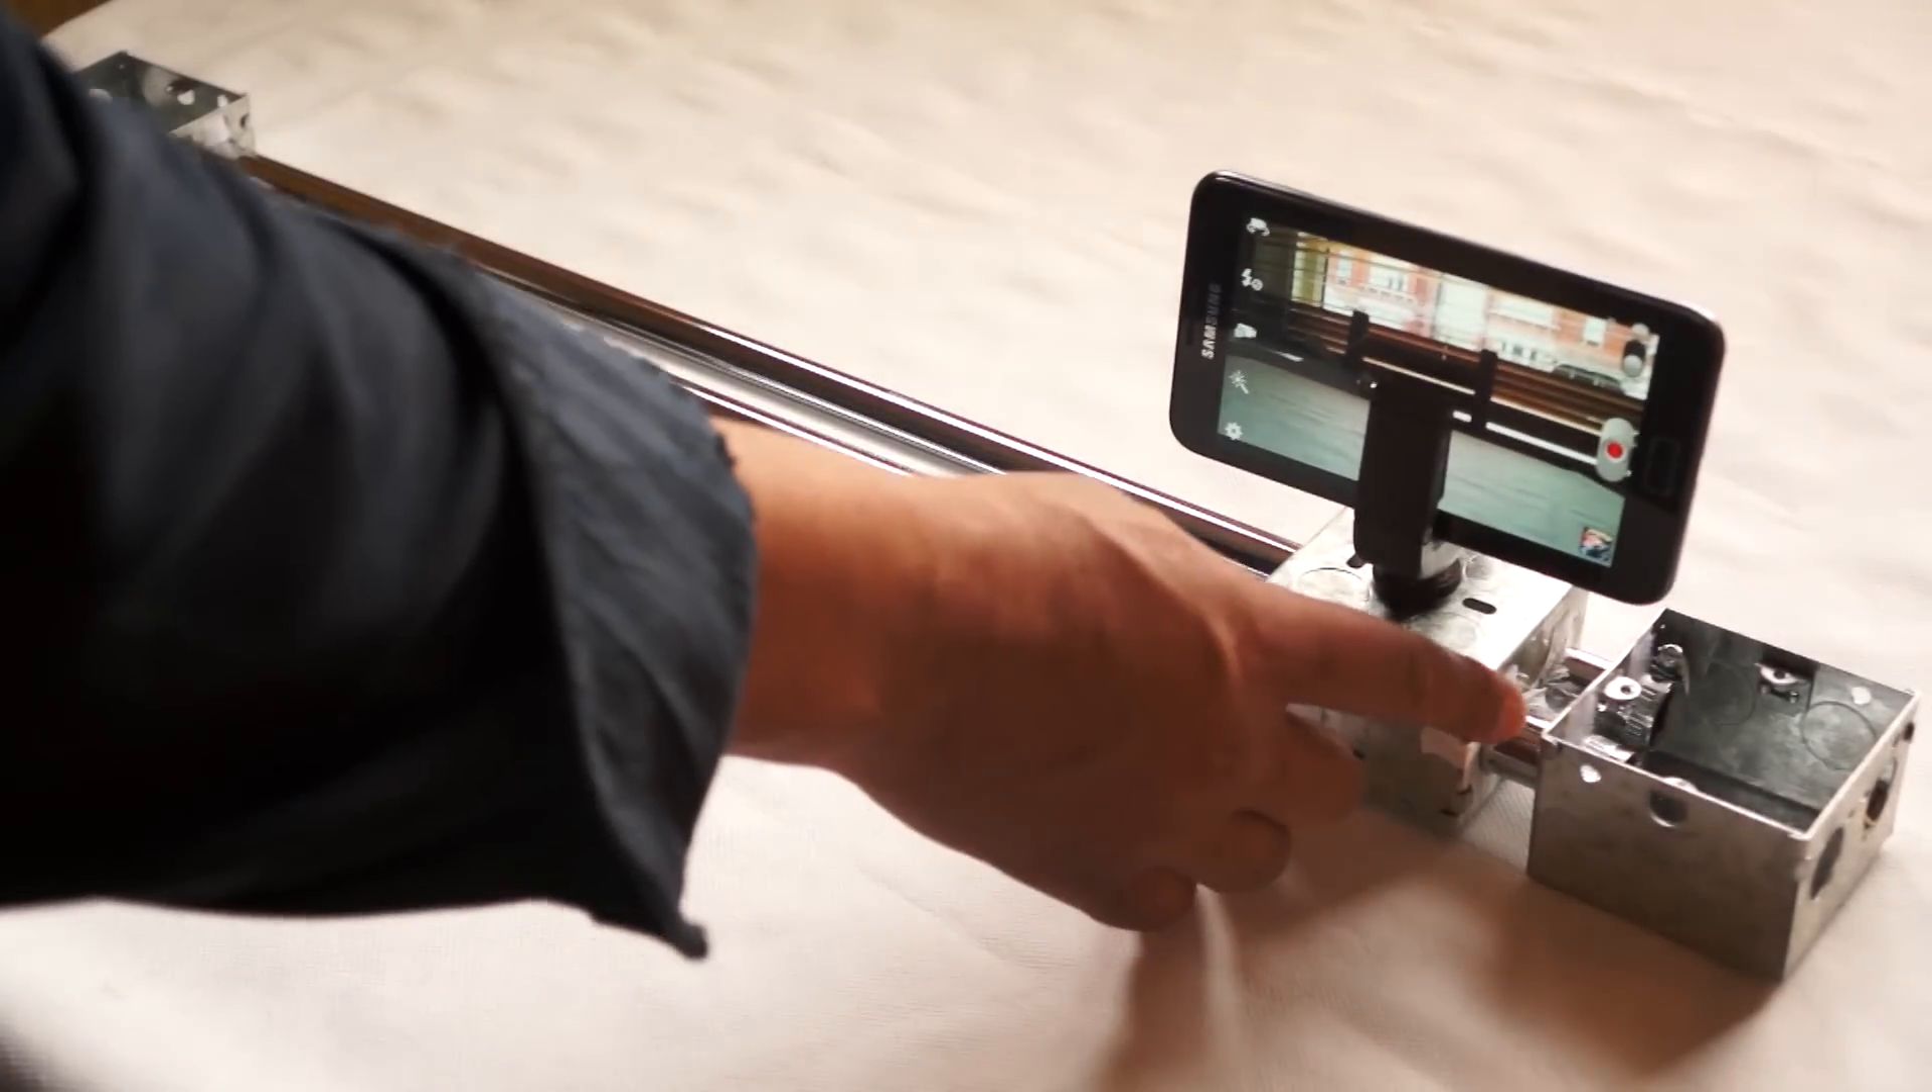So here it is with the smartphone mounted.